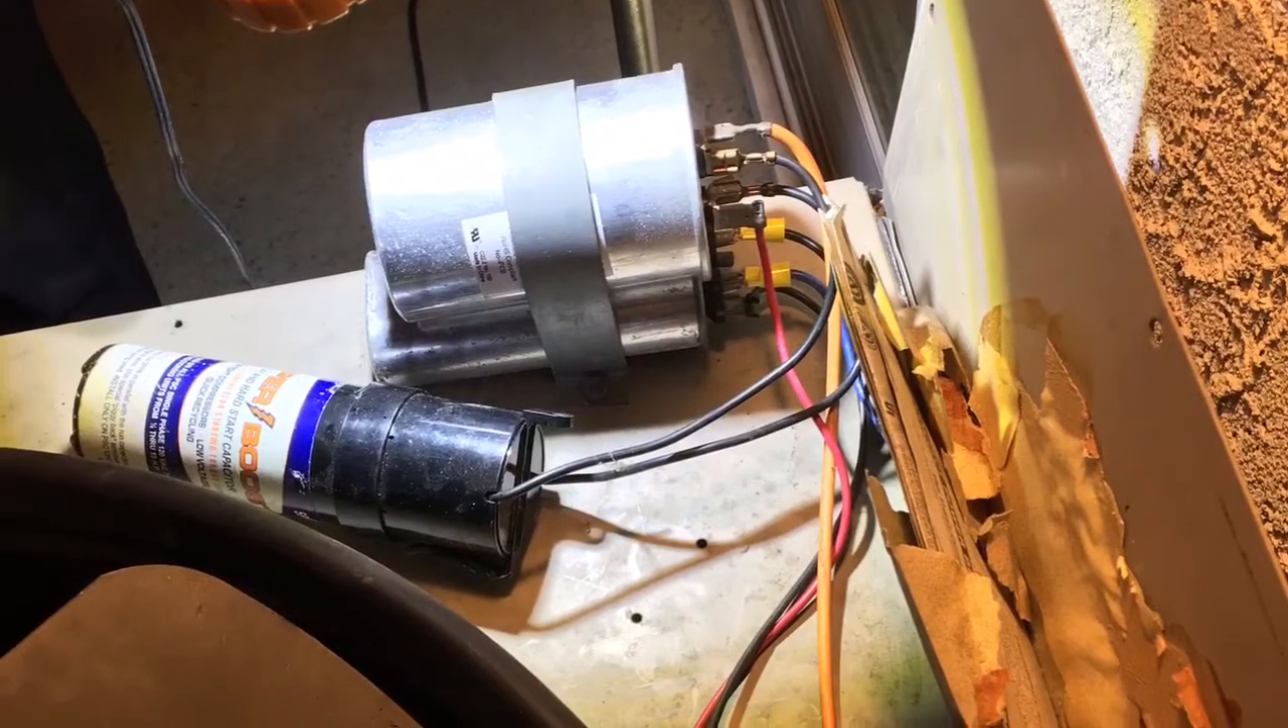This is shown where I attached the new connections at the capacitors.